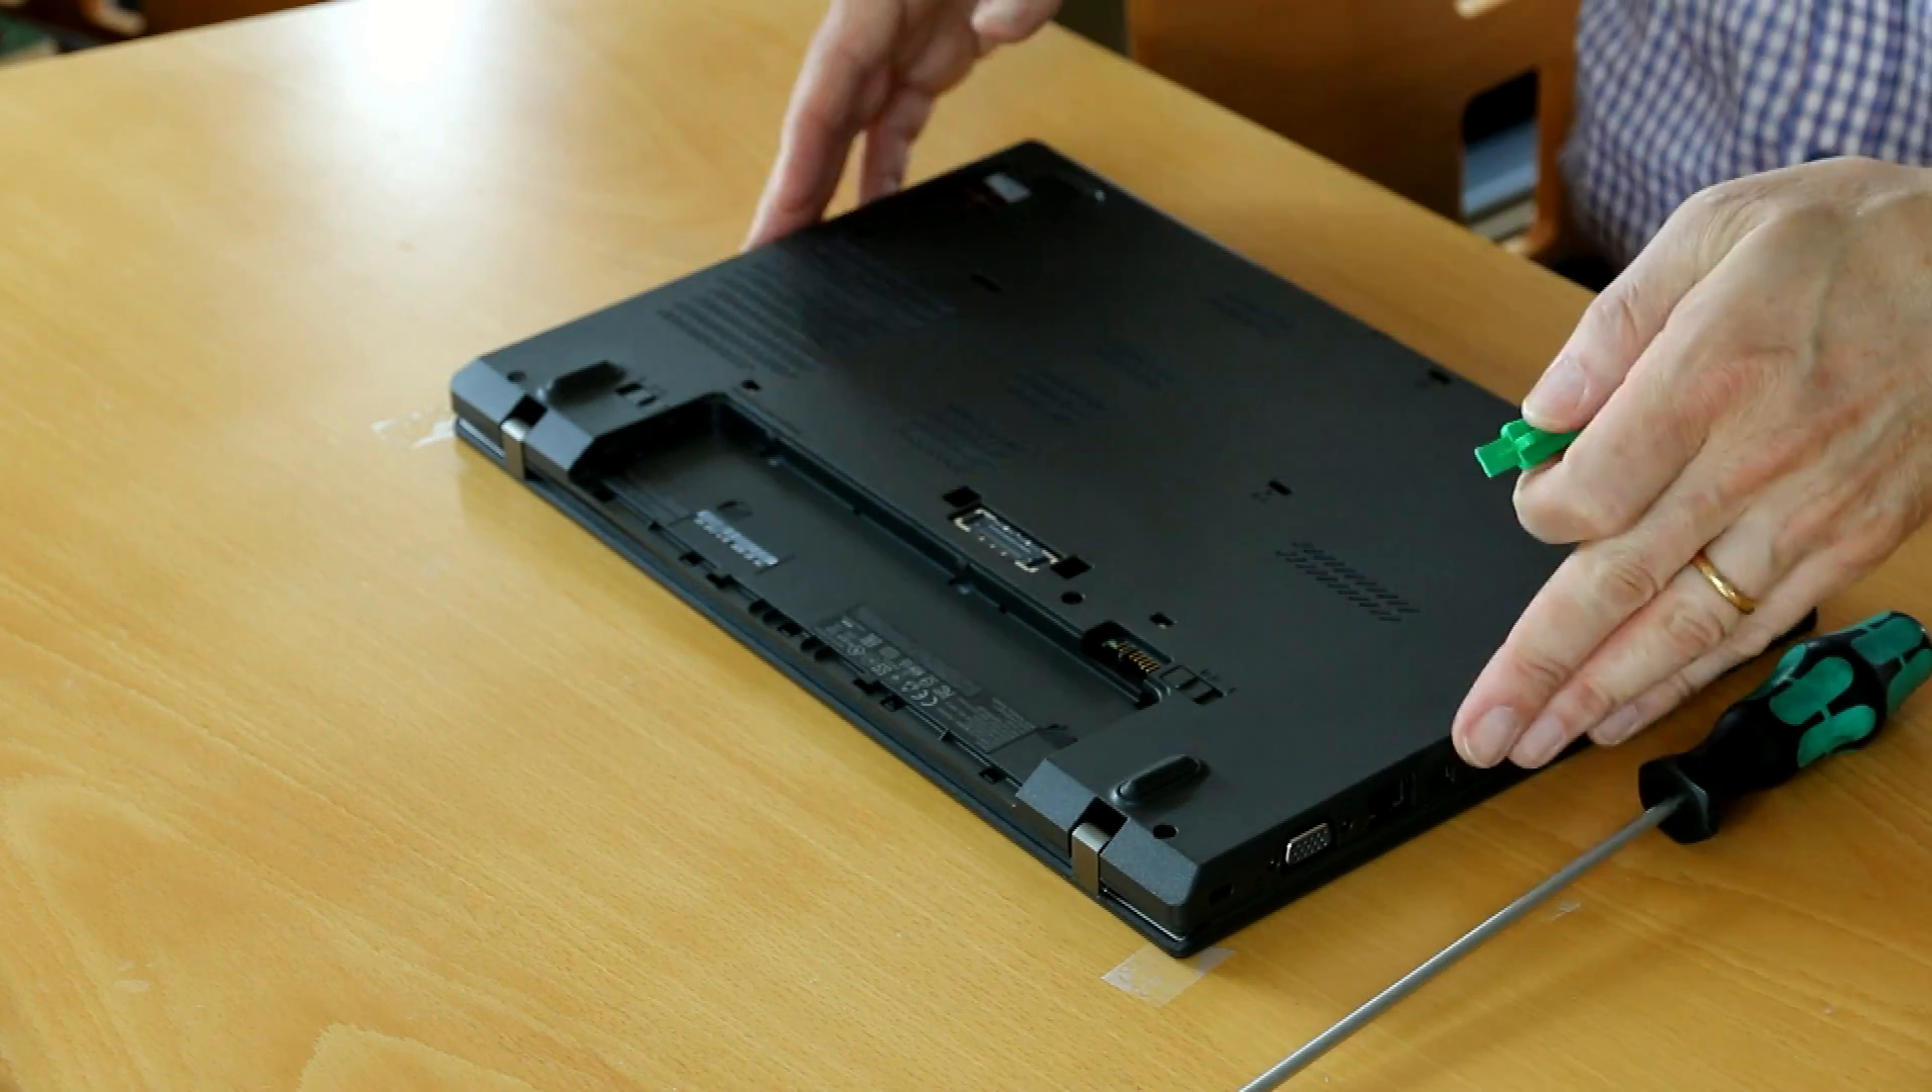I've already removed the battery and it's with the bottom up here.